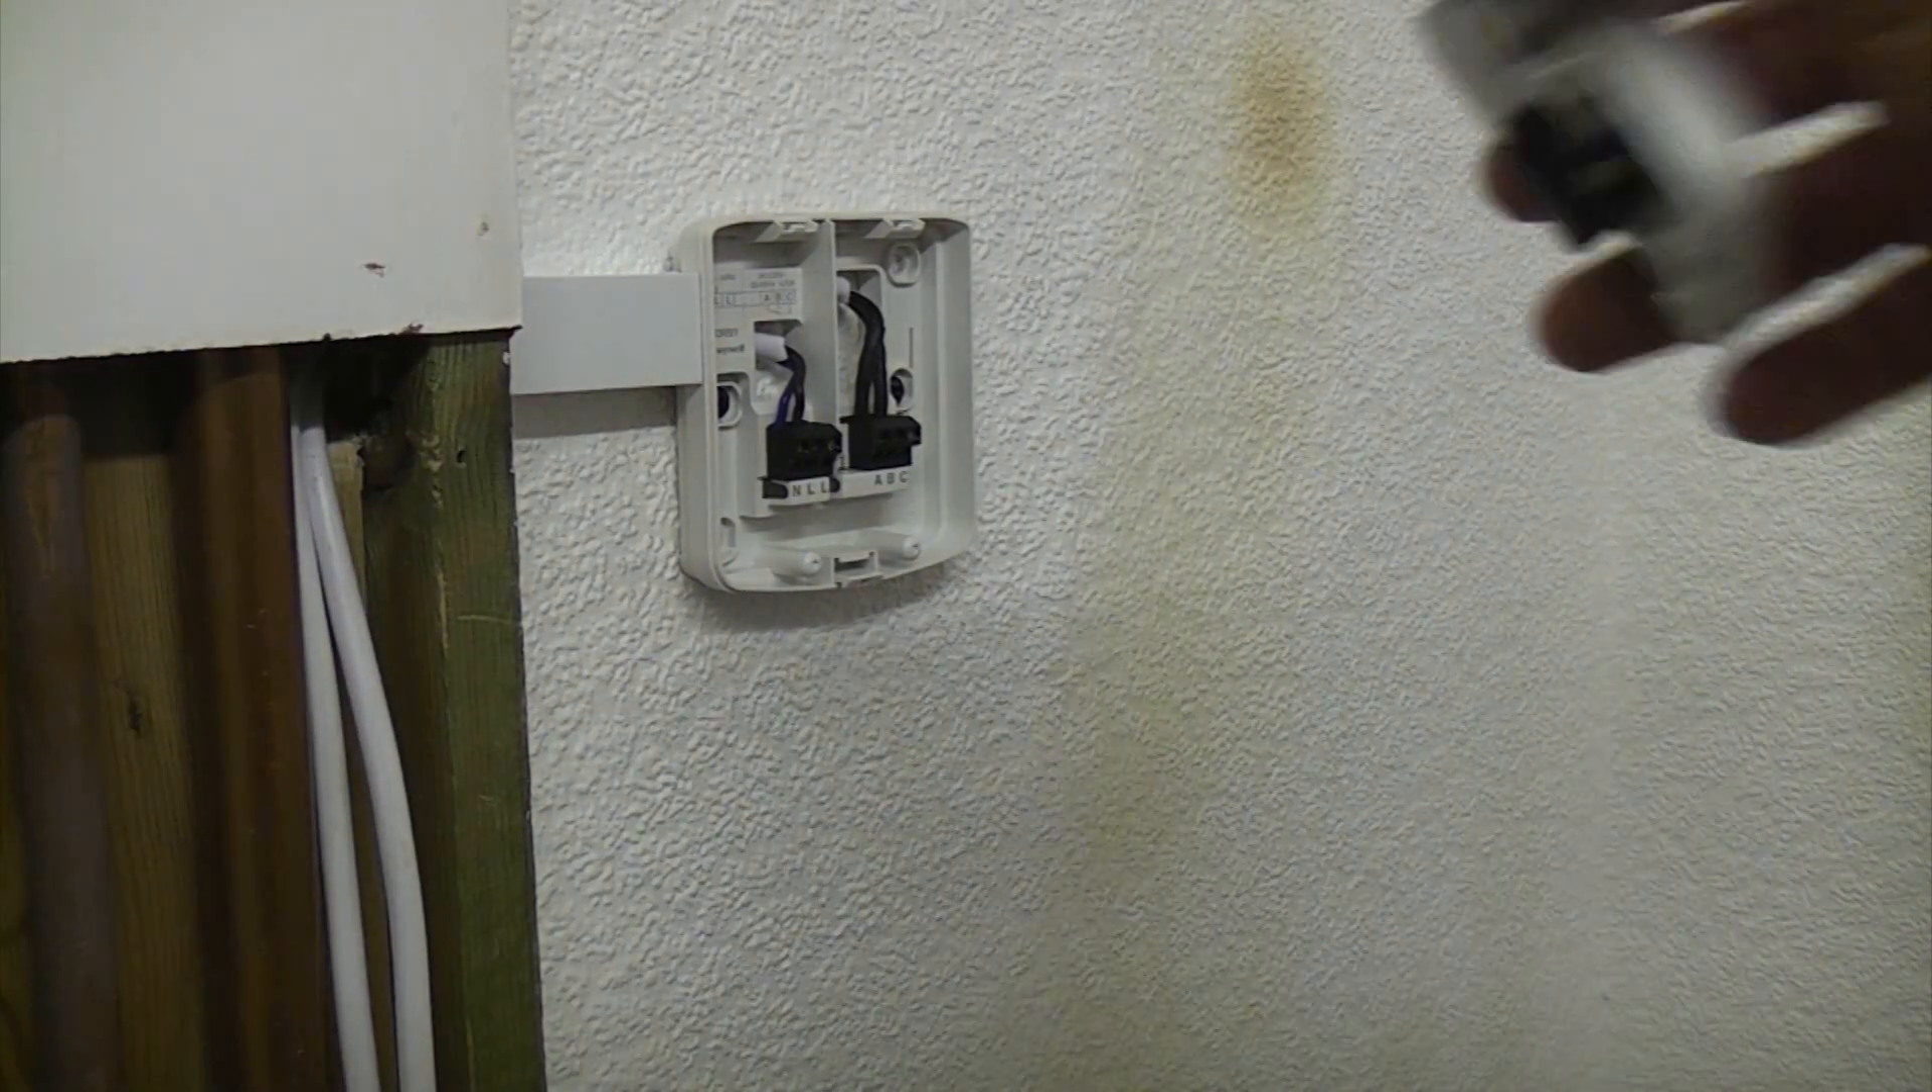So now all we need to do is put the front on the relay box.